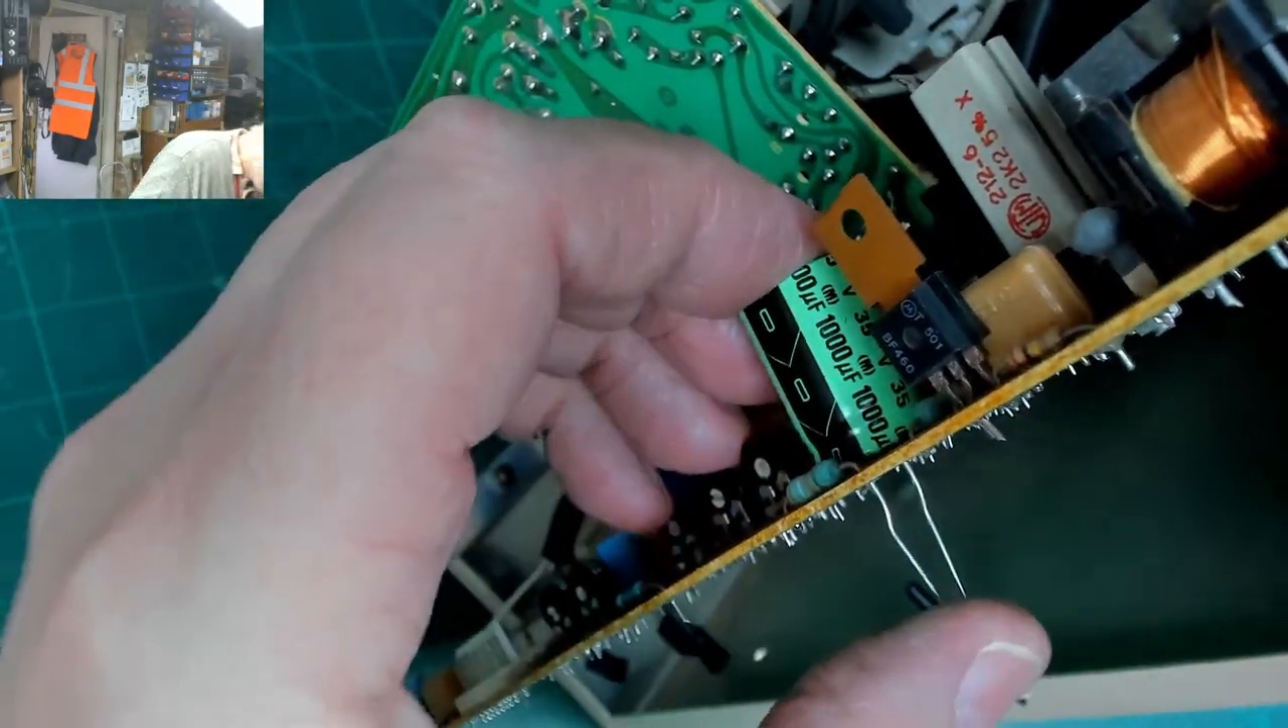So there we have a capacitor in place just a slight little bend on the legs.